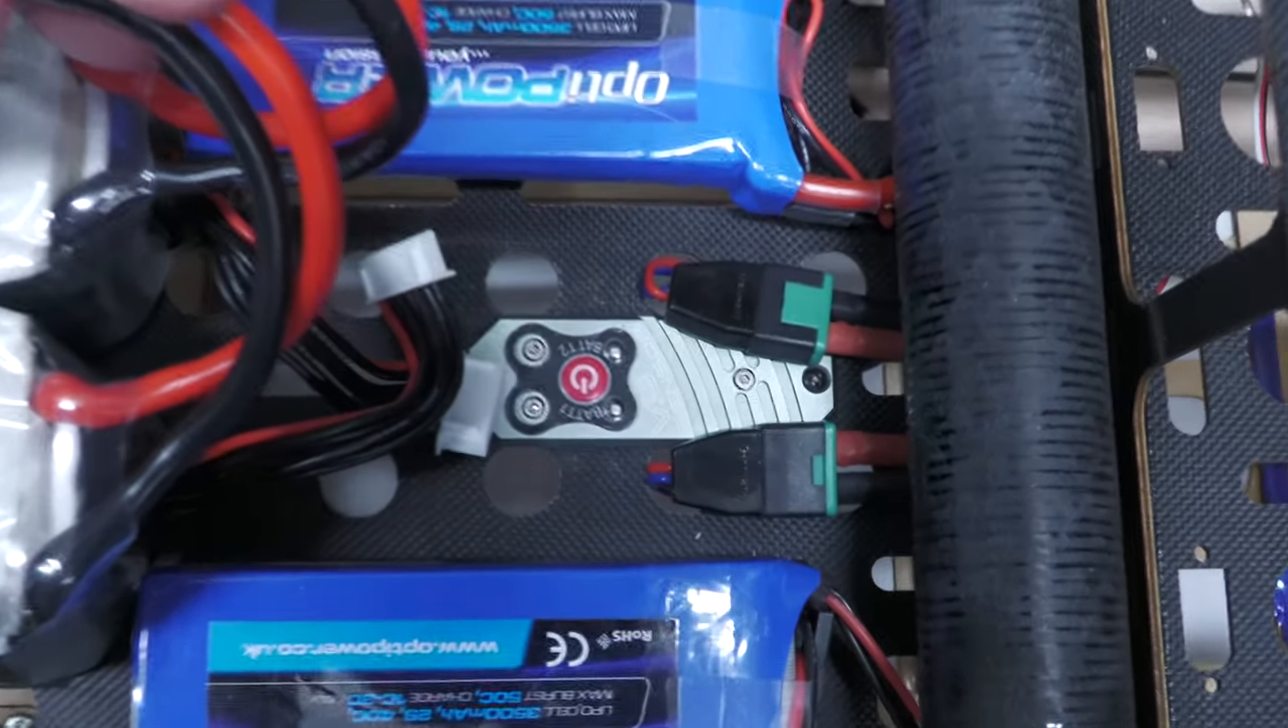You can see the power box switch is also now mounted, which drives the two batteries.